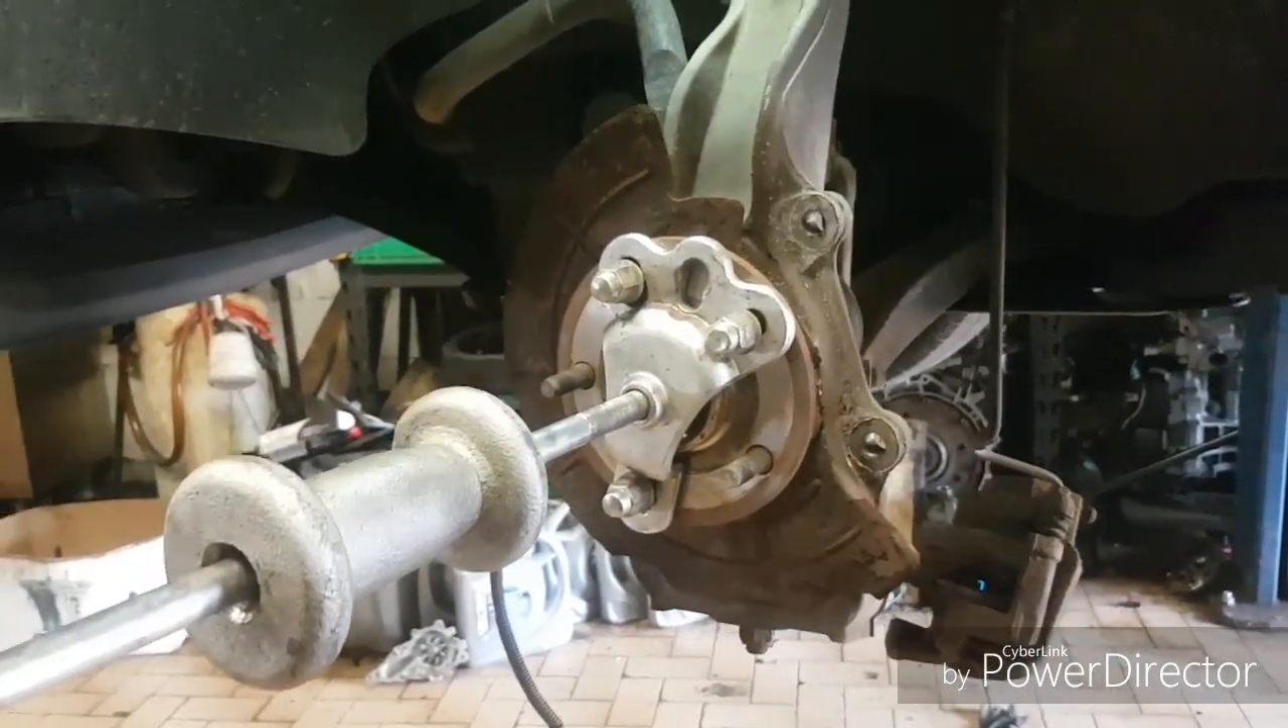We got our slide hammer mounted with the hub adapter.